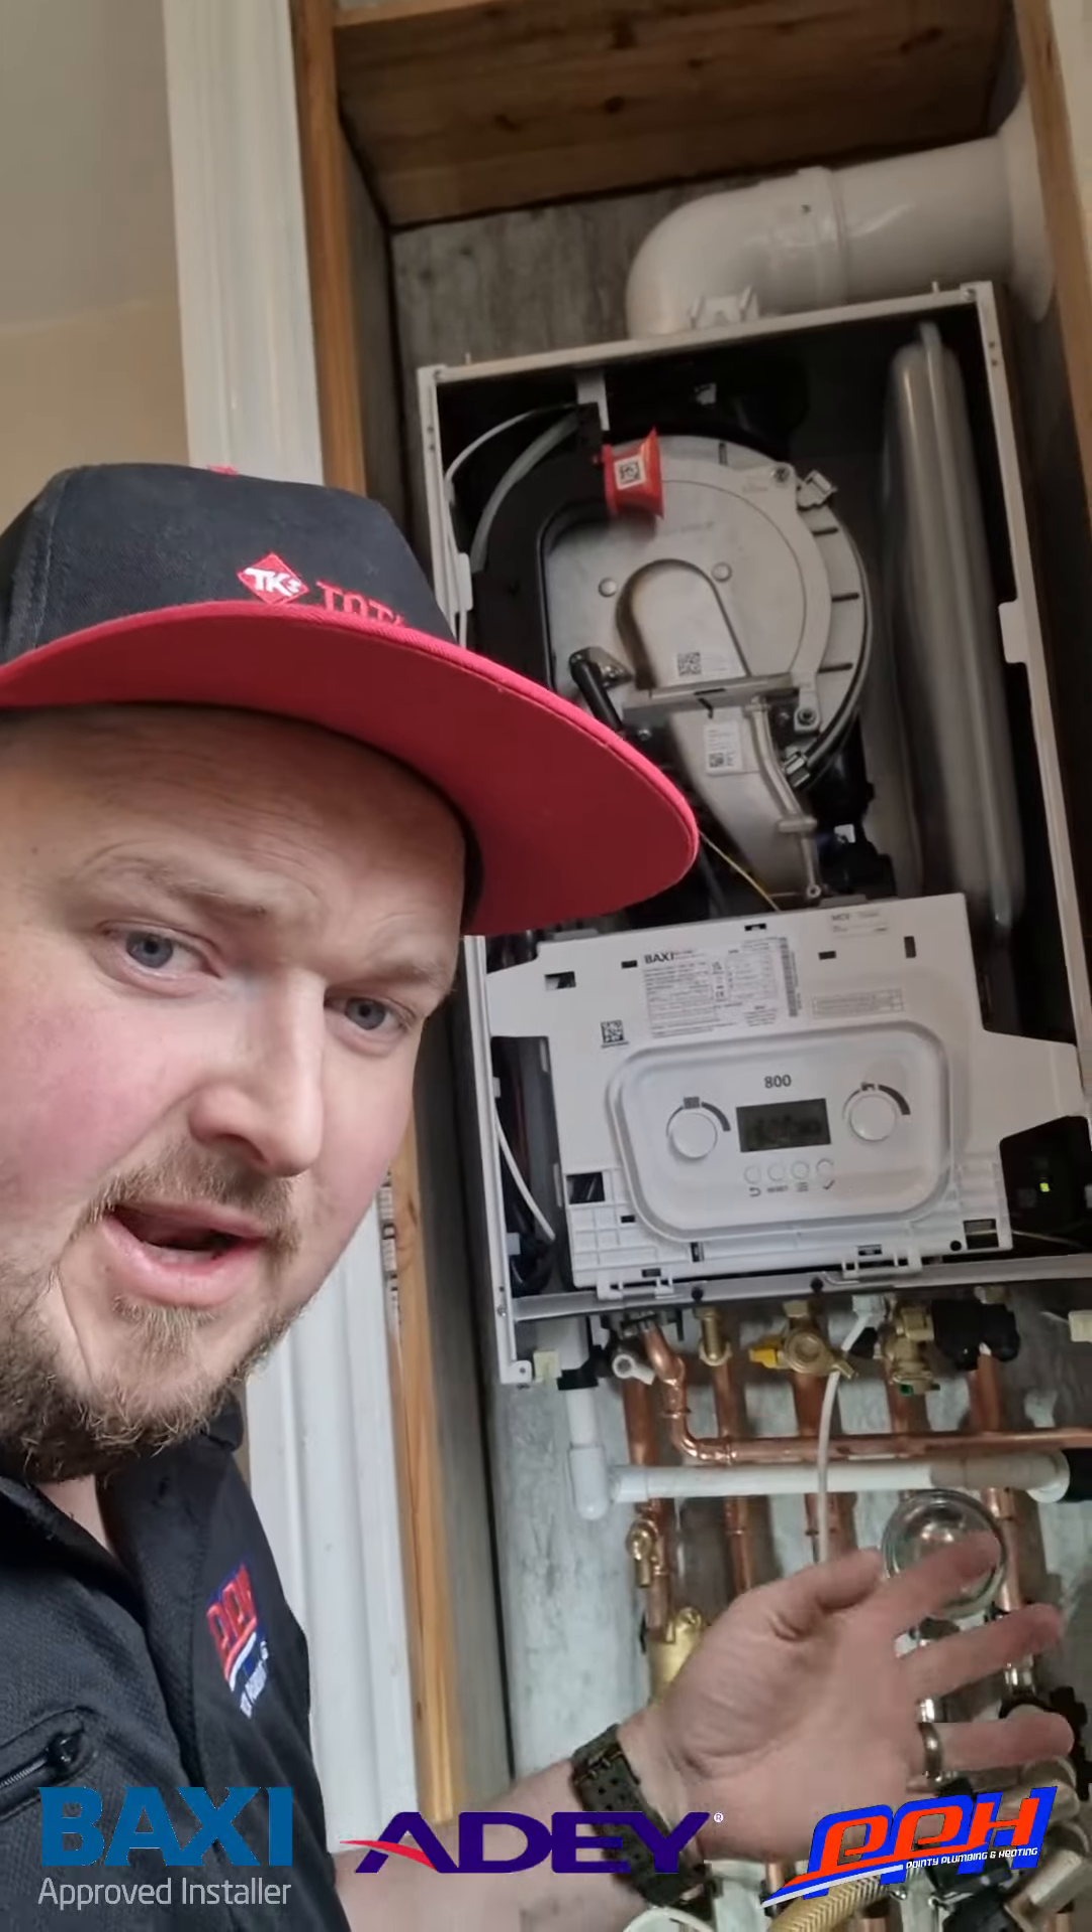We've not got the front on the boiler and yet that's obviously ramping up to maximum and it's very quiet.